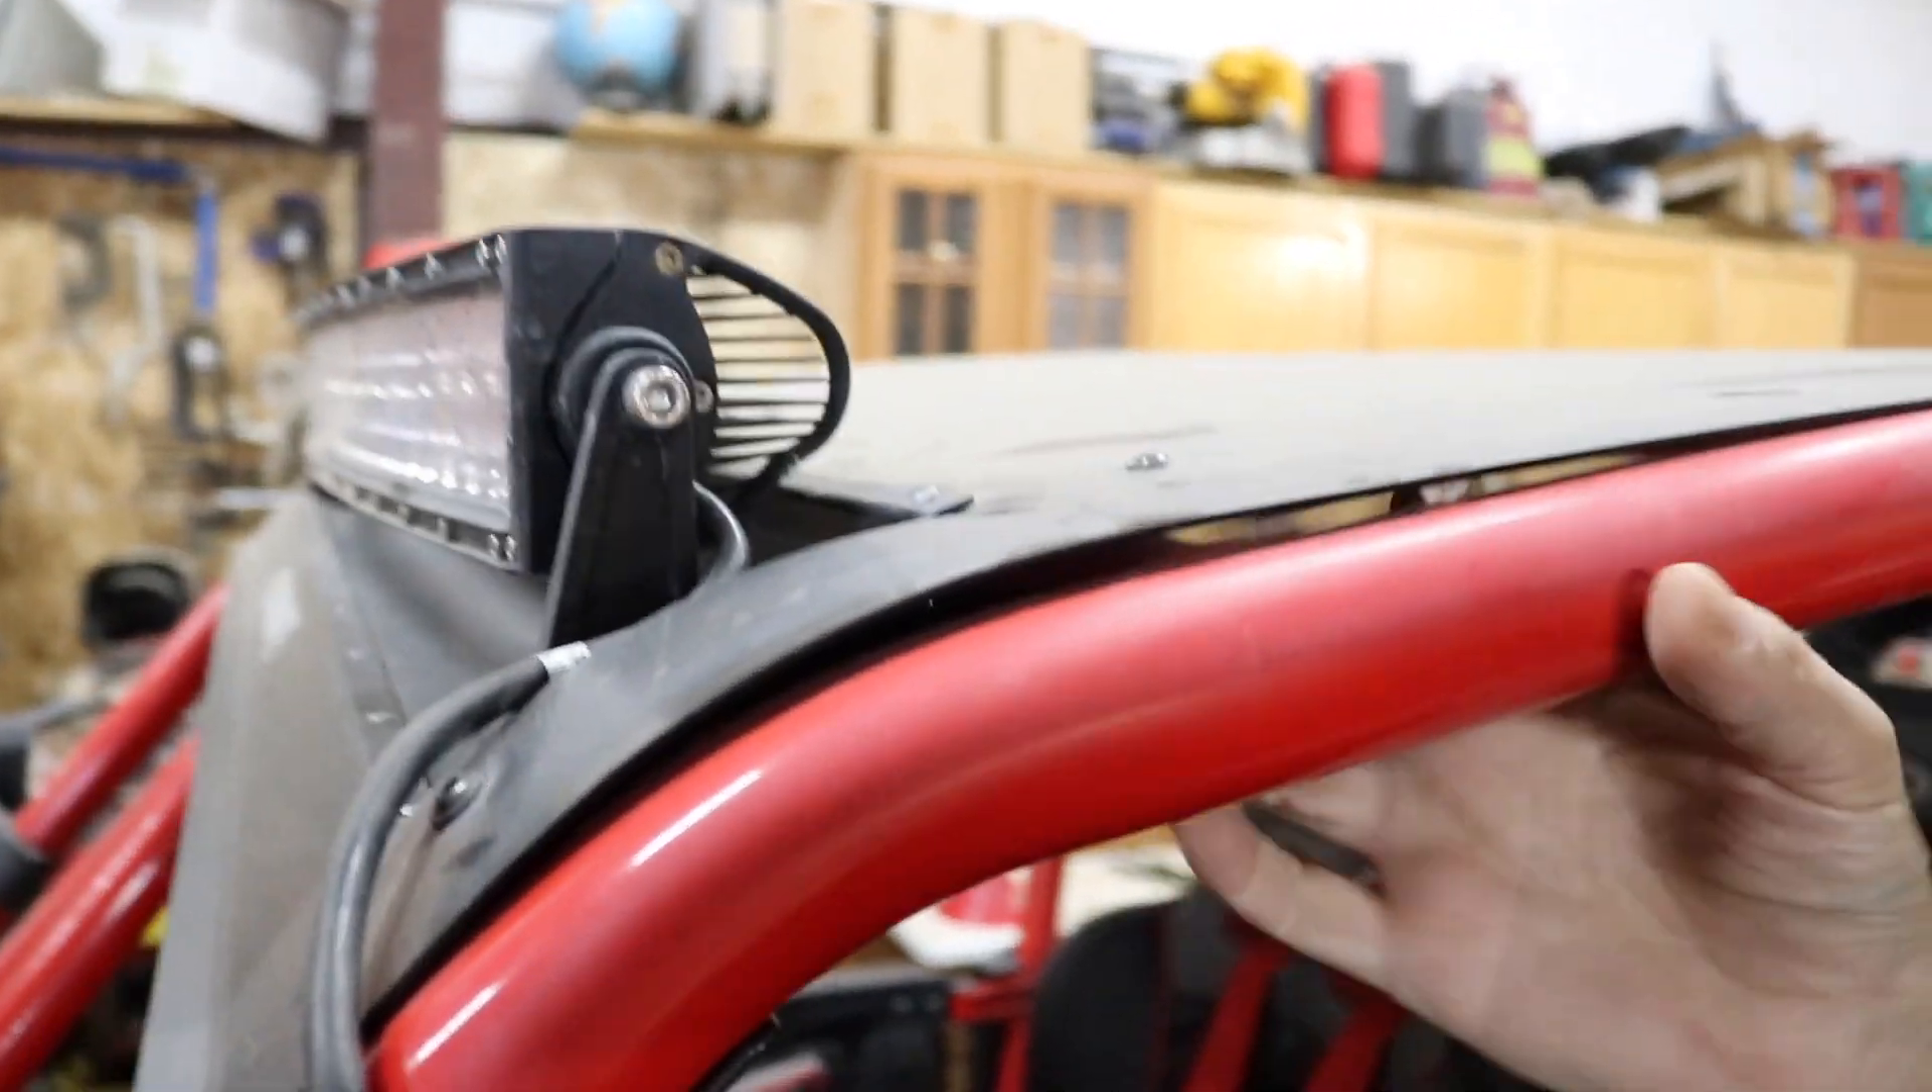On the top here on the roof you can see it separate a little bit.